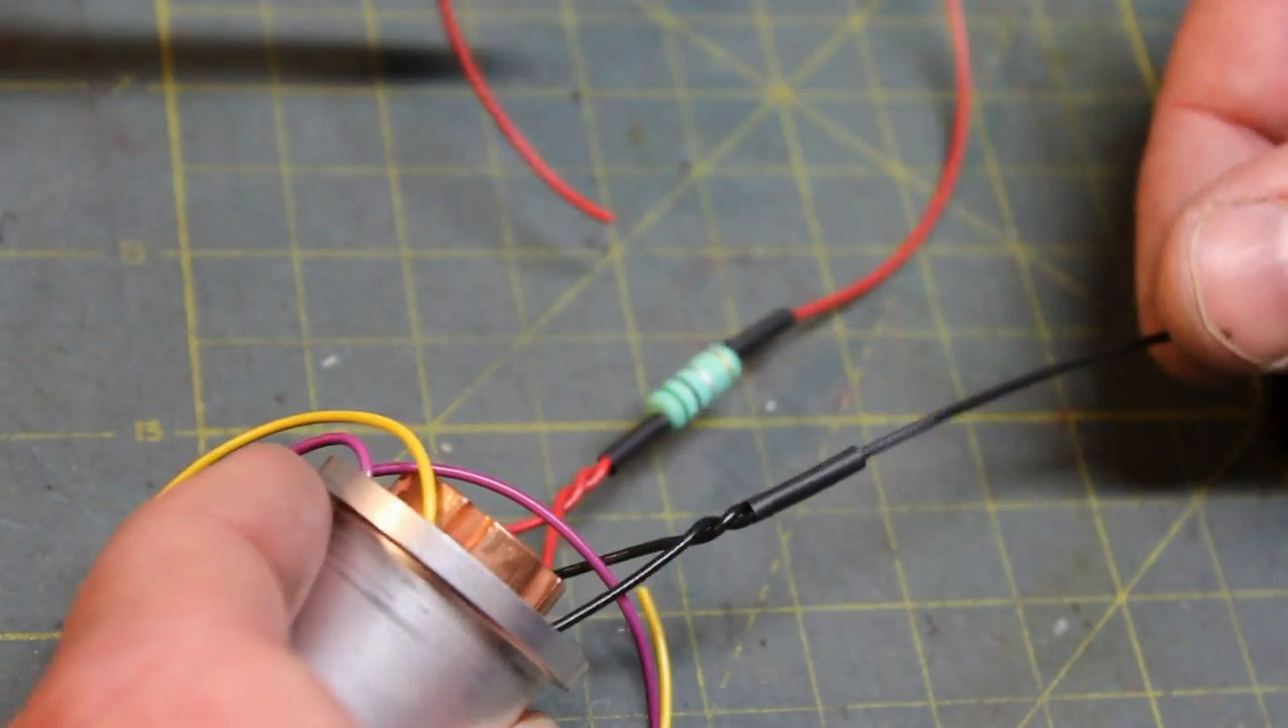I've also got the black wires attached to a single black wire.